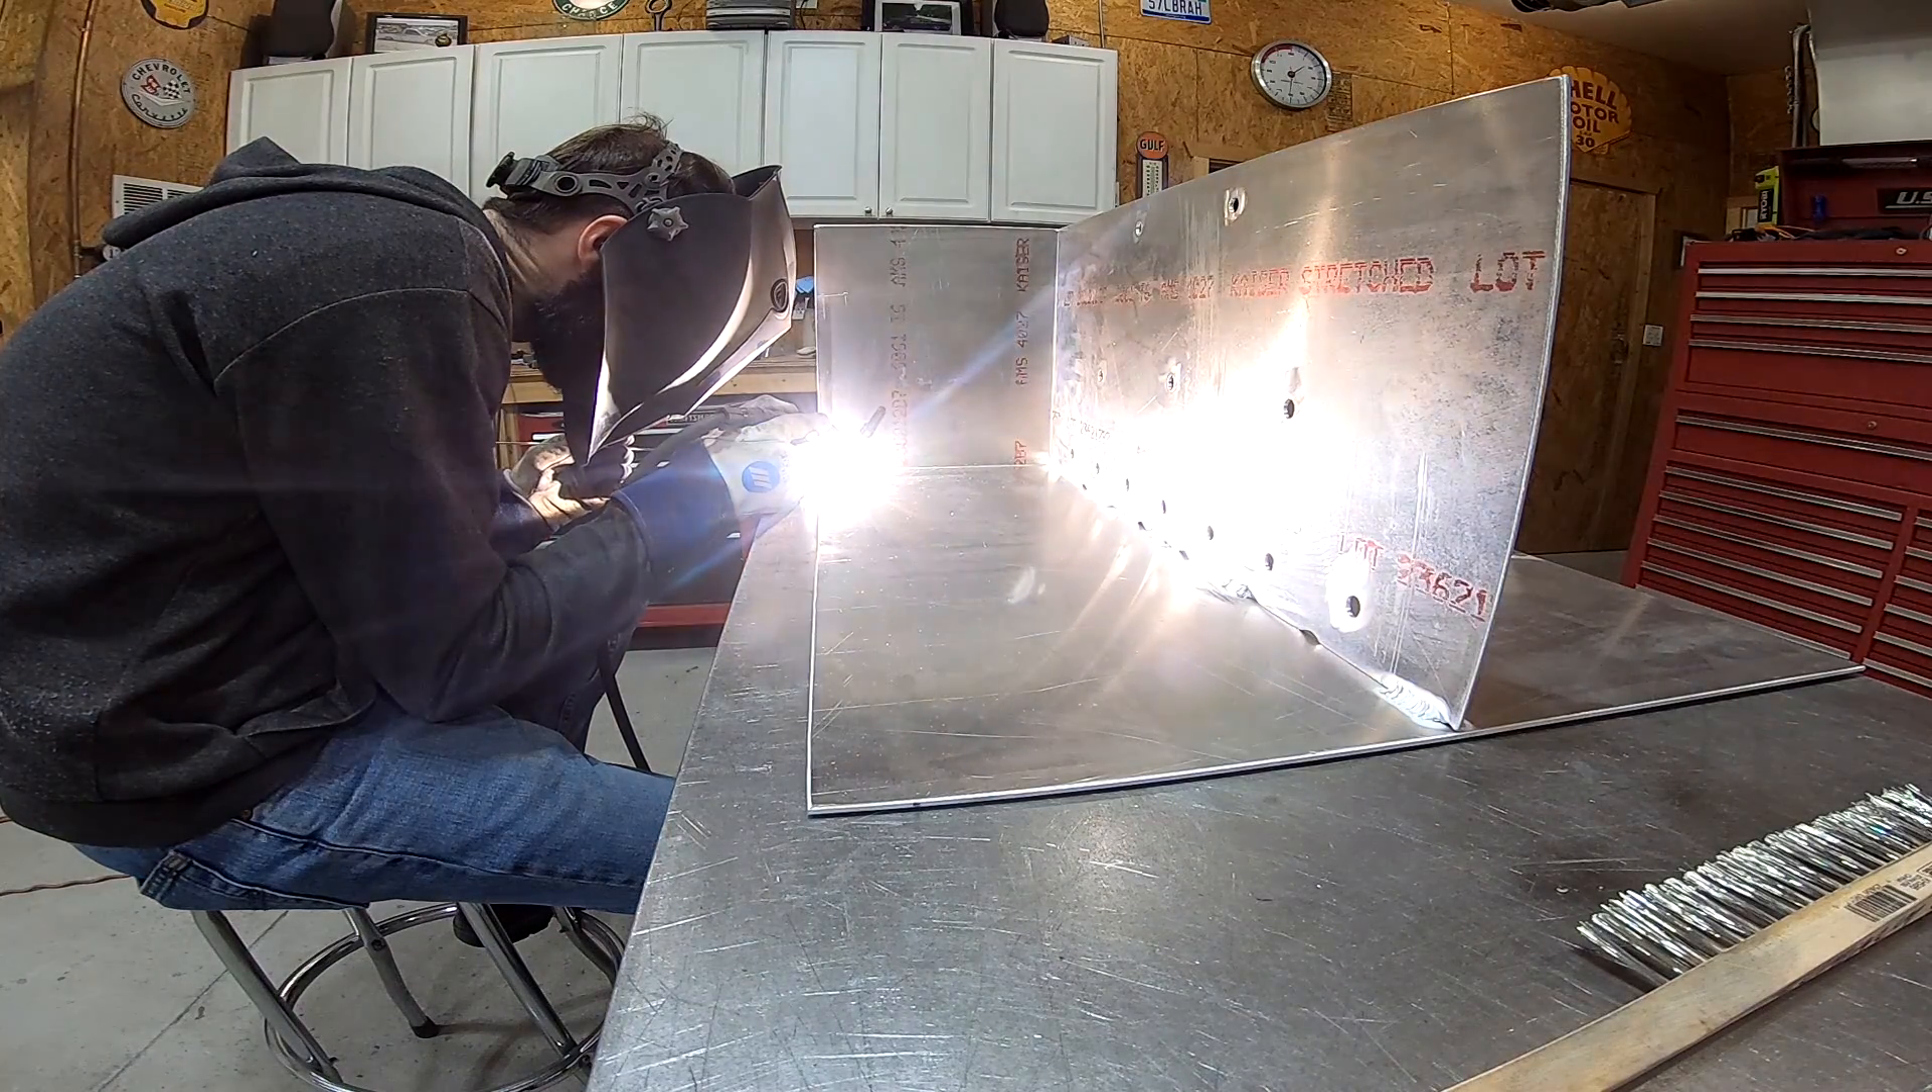Right here you can see I'm starting to weld the sides of the tank in place and it gives you a good idea of how big this thing's going to be.